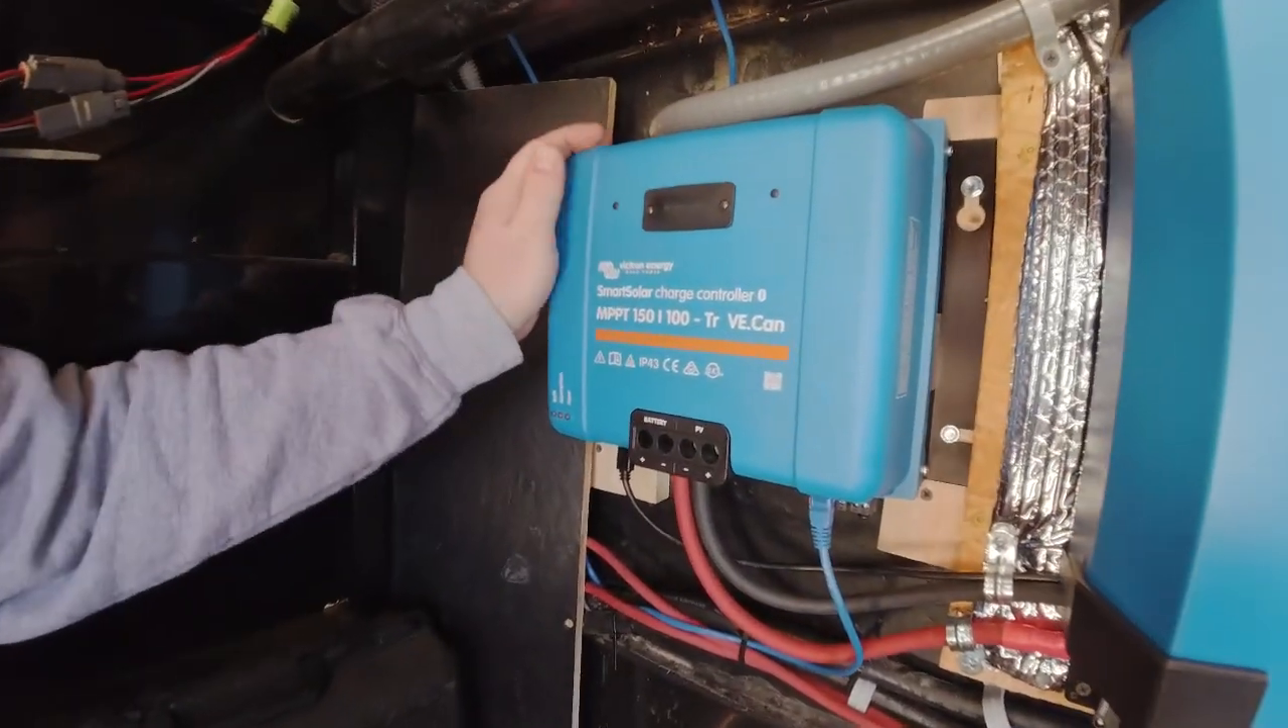I've already installed my Victron Energy Smart Solar 150 100 MPPT solar charge controller.